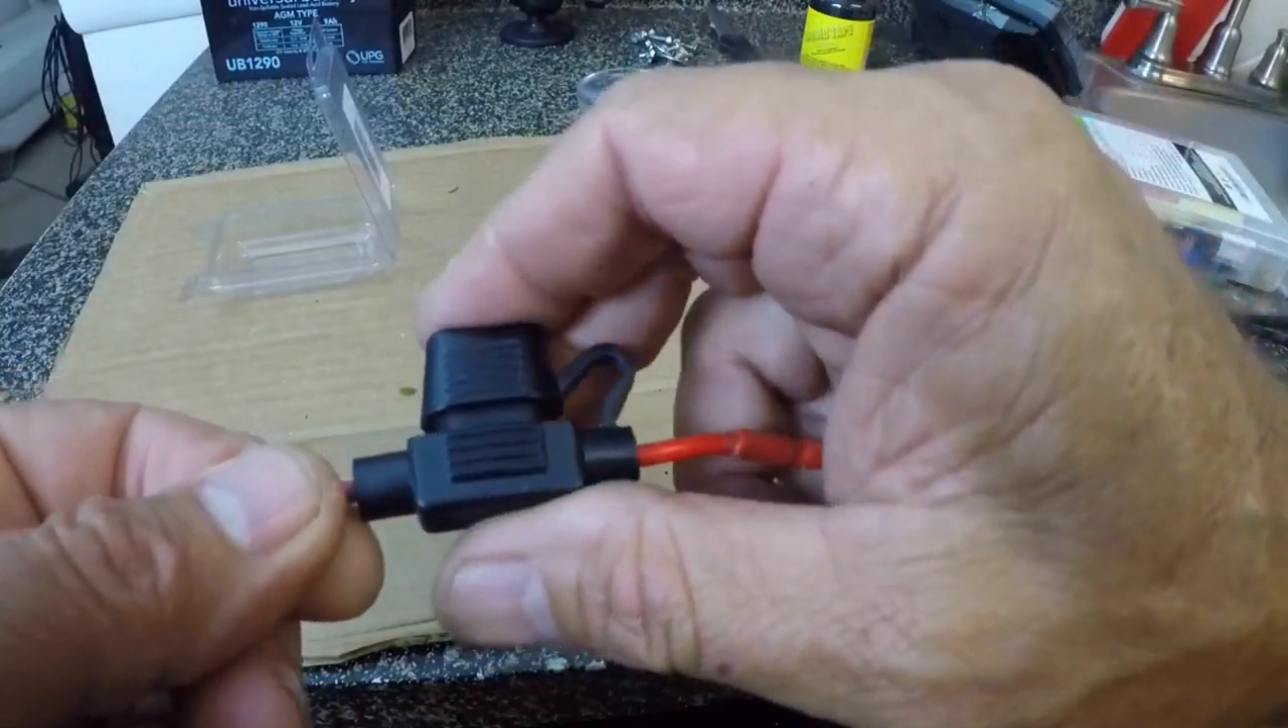All right, I got my fuse in place. Put the cap over to make that nice and waterproof there.